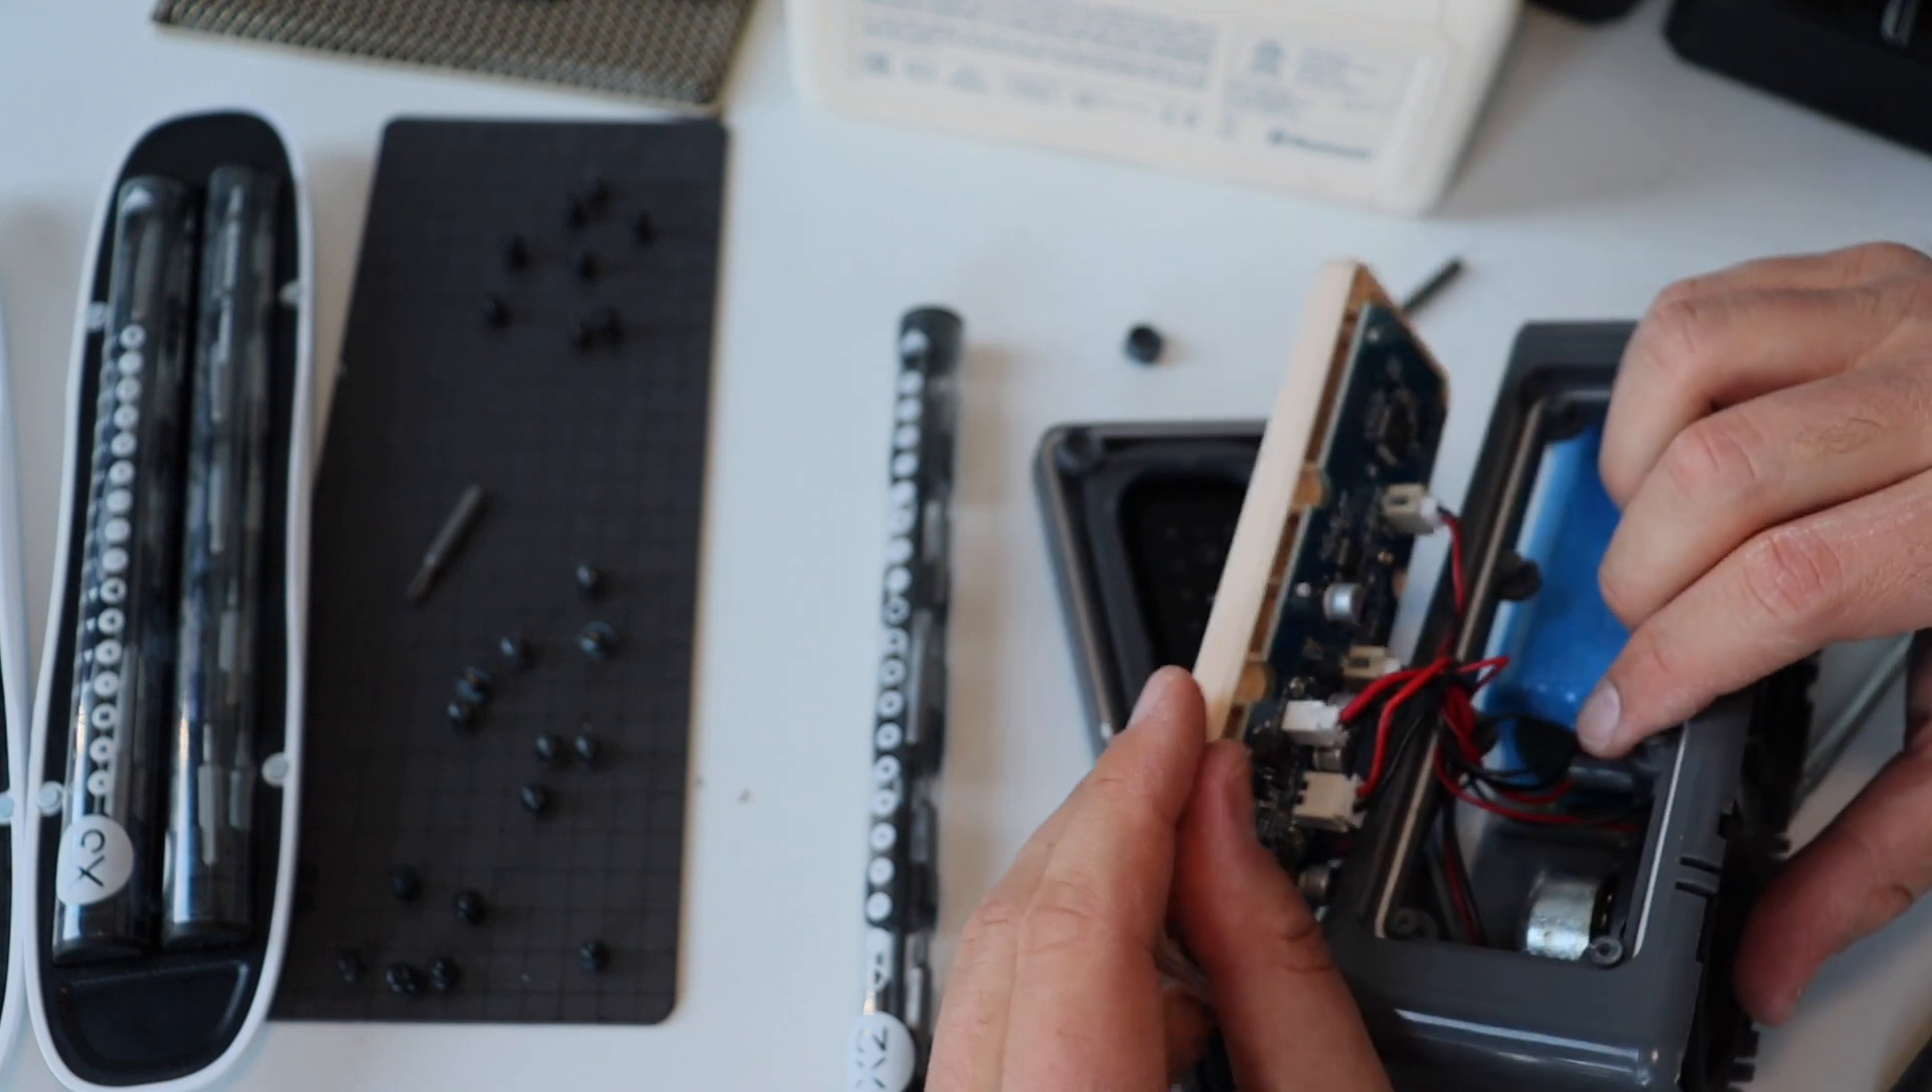Now finally, I have access to the printed circuit board.